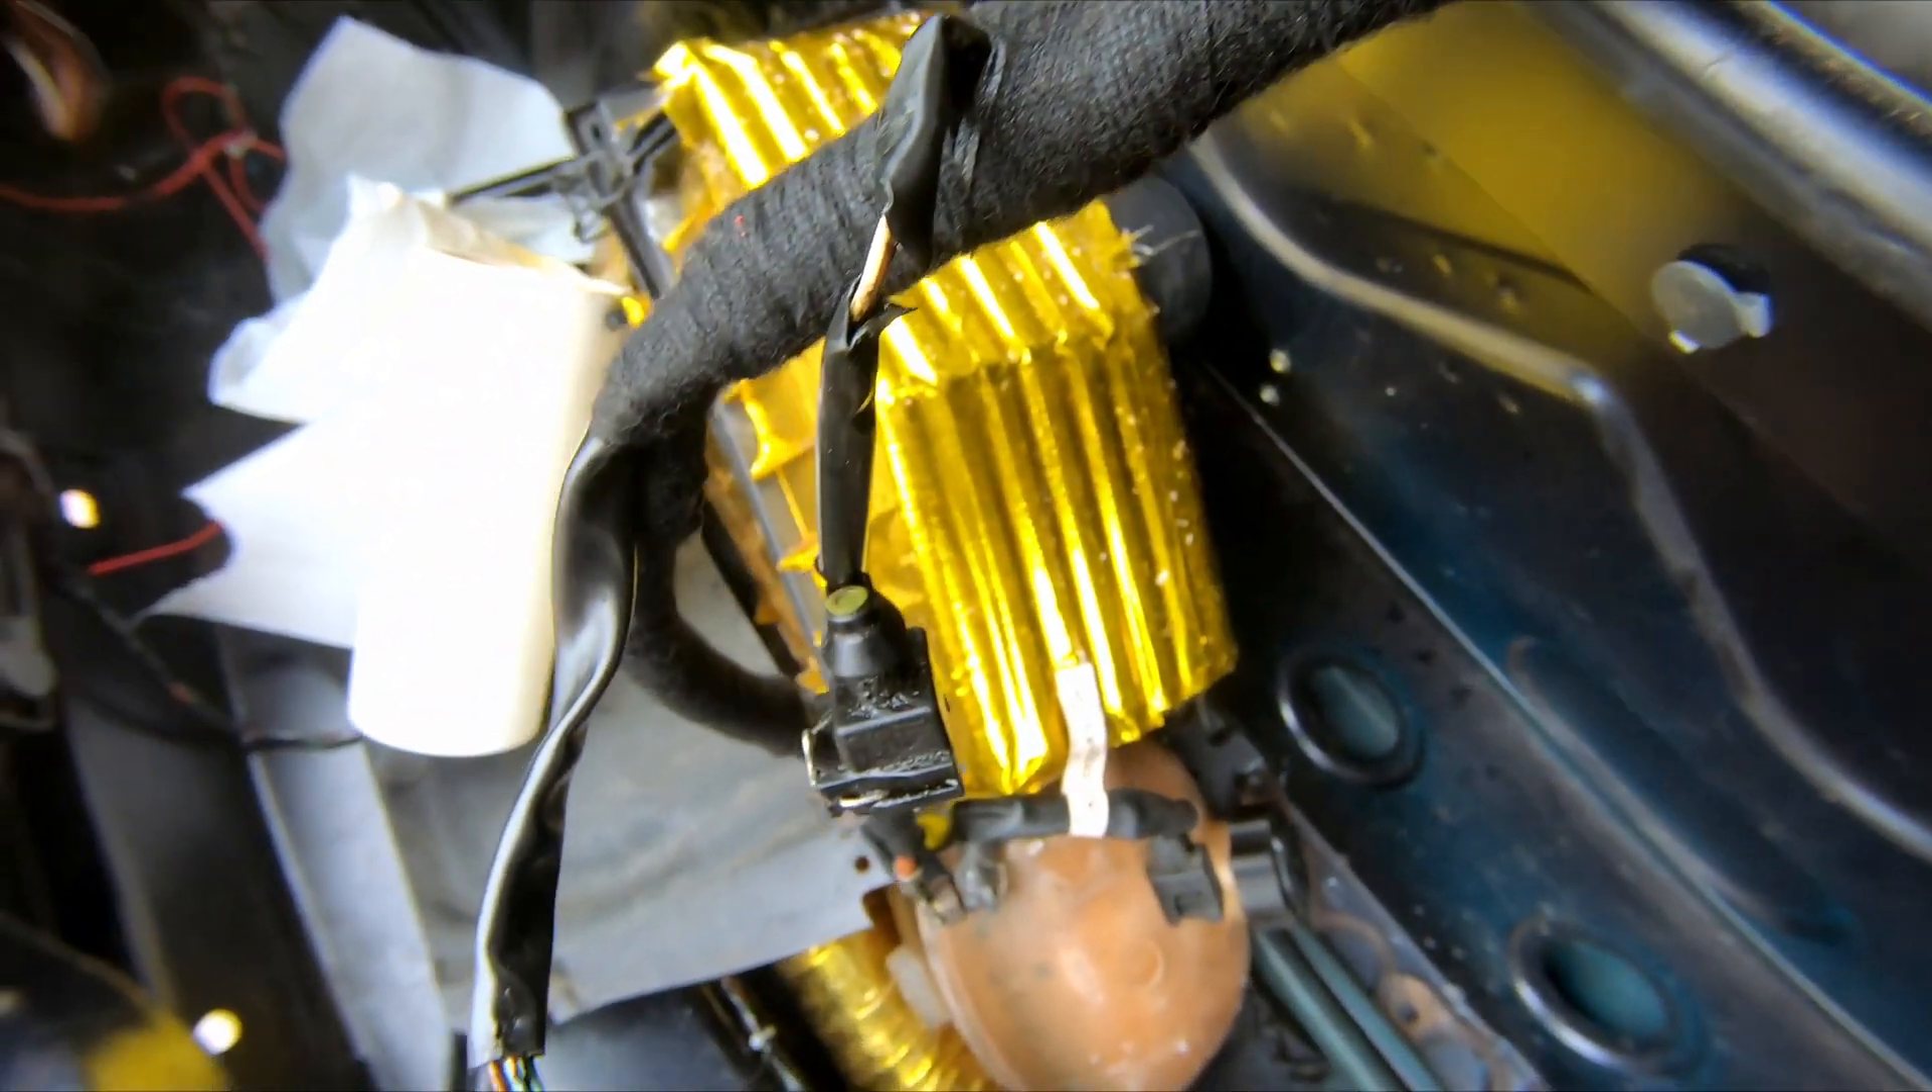This part of the loom was covered in oil so I've taken the old sticky tape off and wrapped it with proper loom tape.